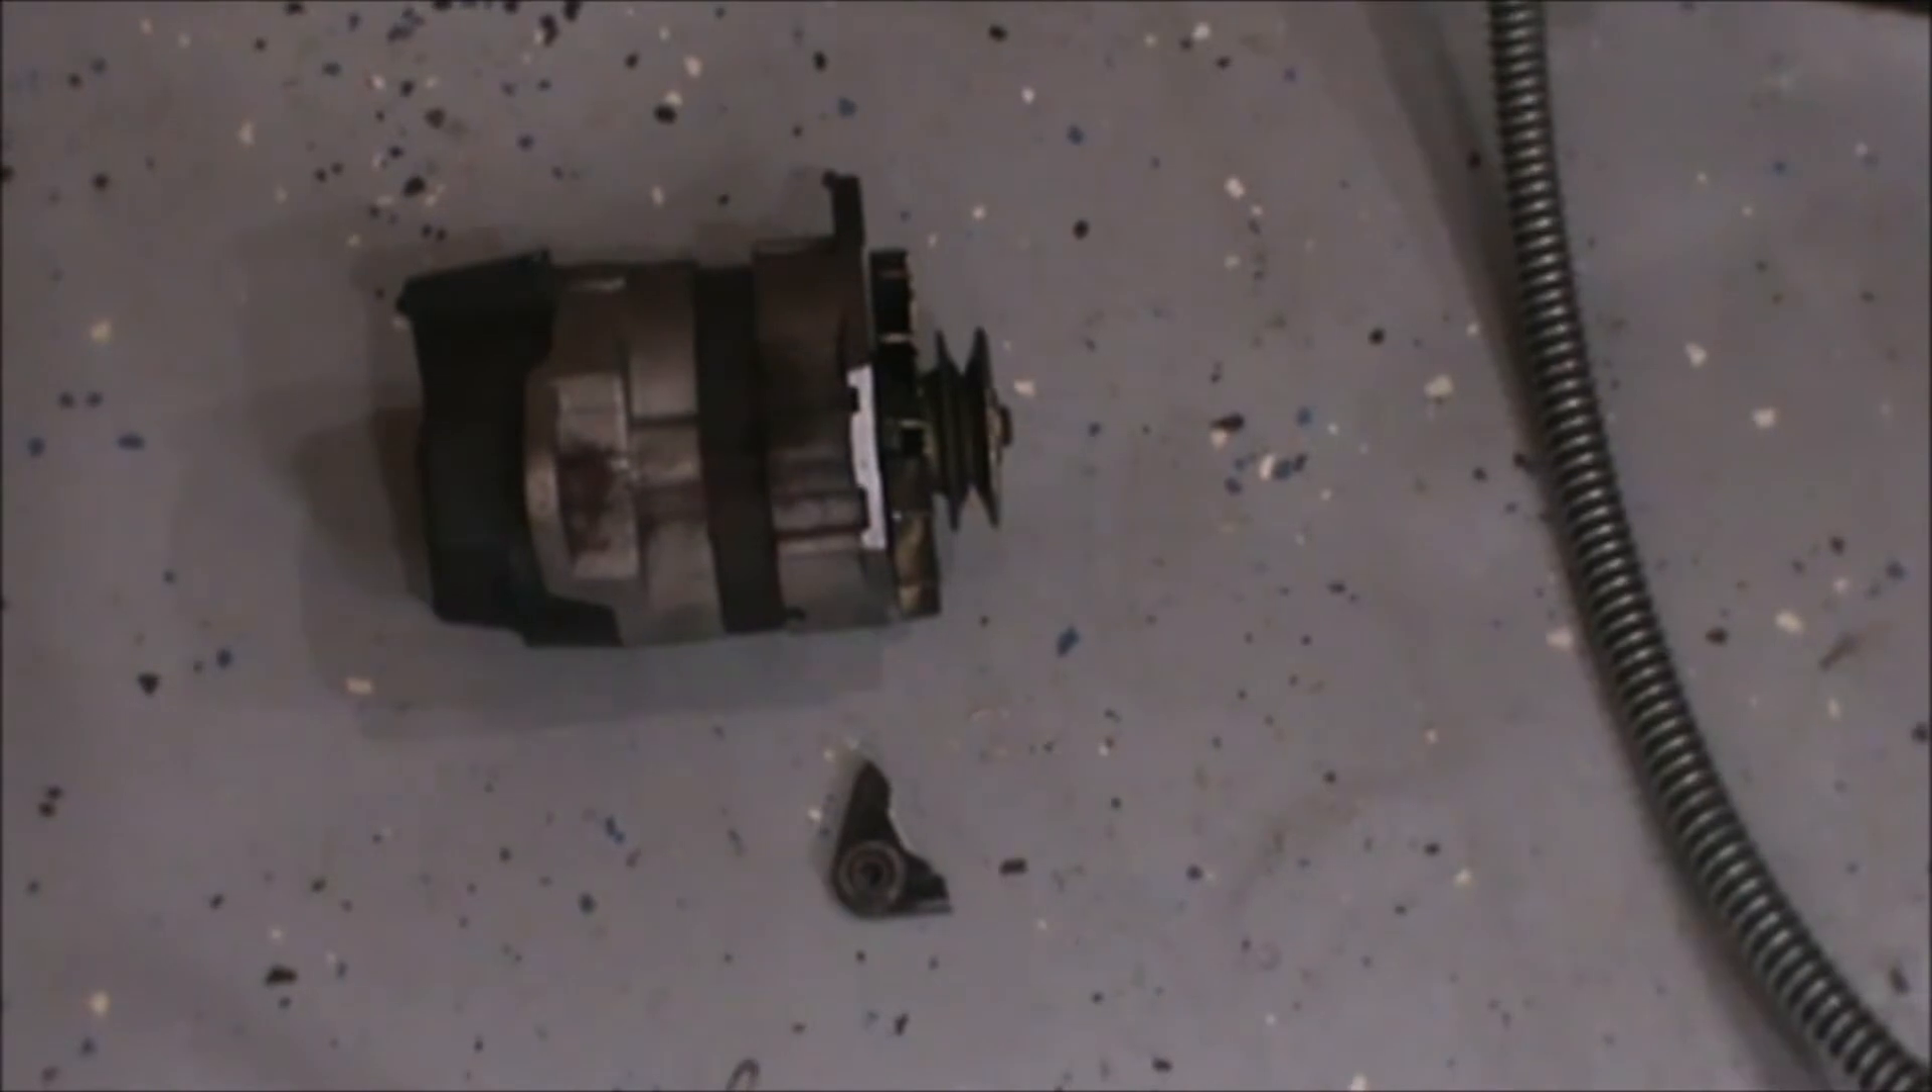Well I got the alternator out.